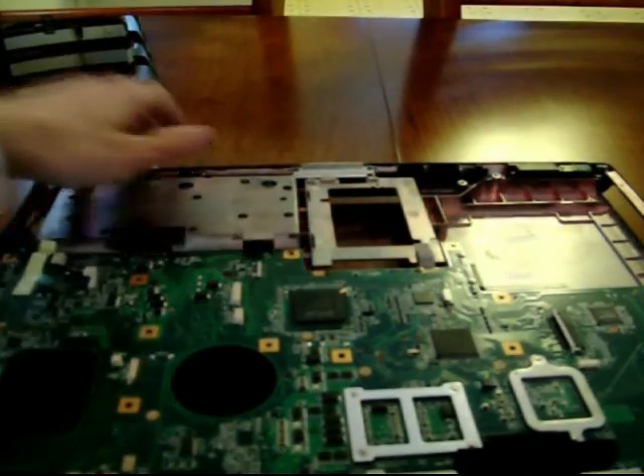So now we got the back of the motherboard totally exposed.